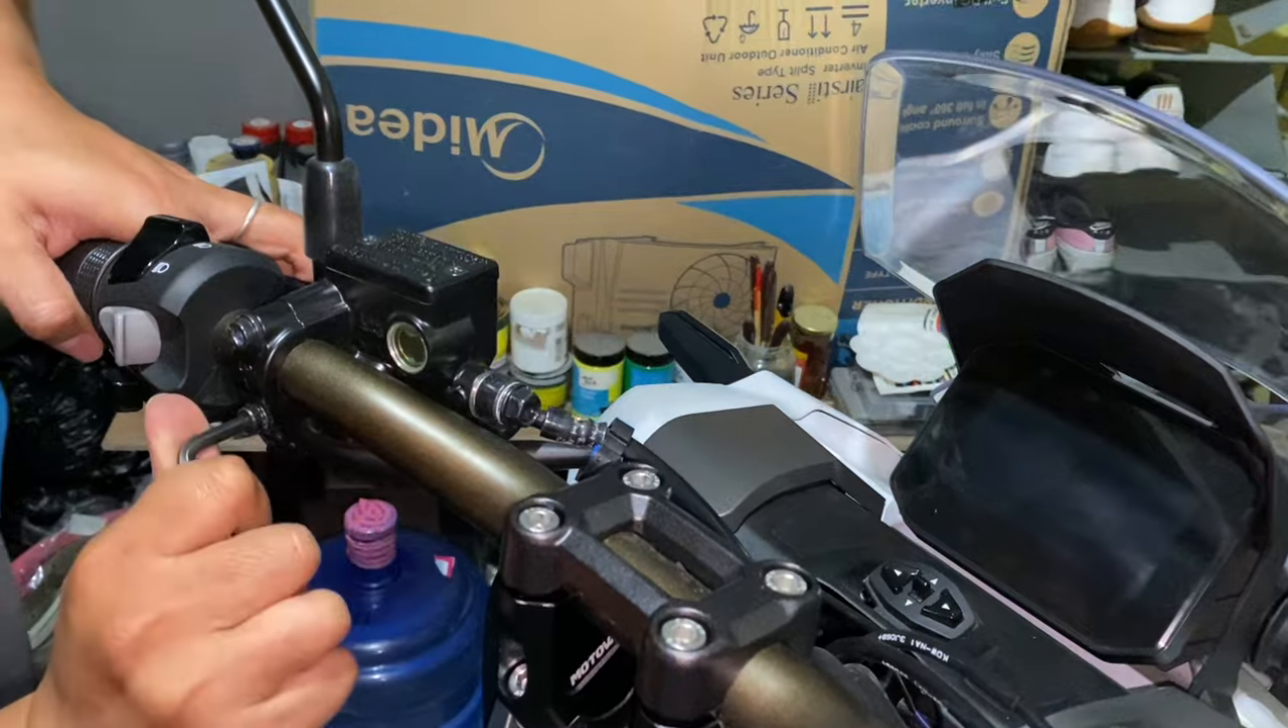So, naikabit ko na yung riser.